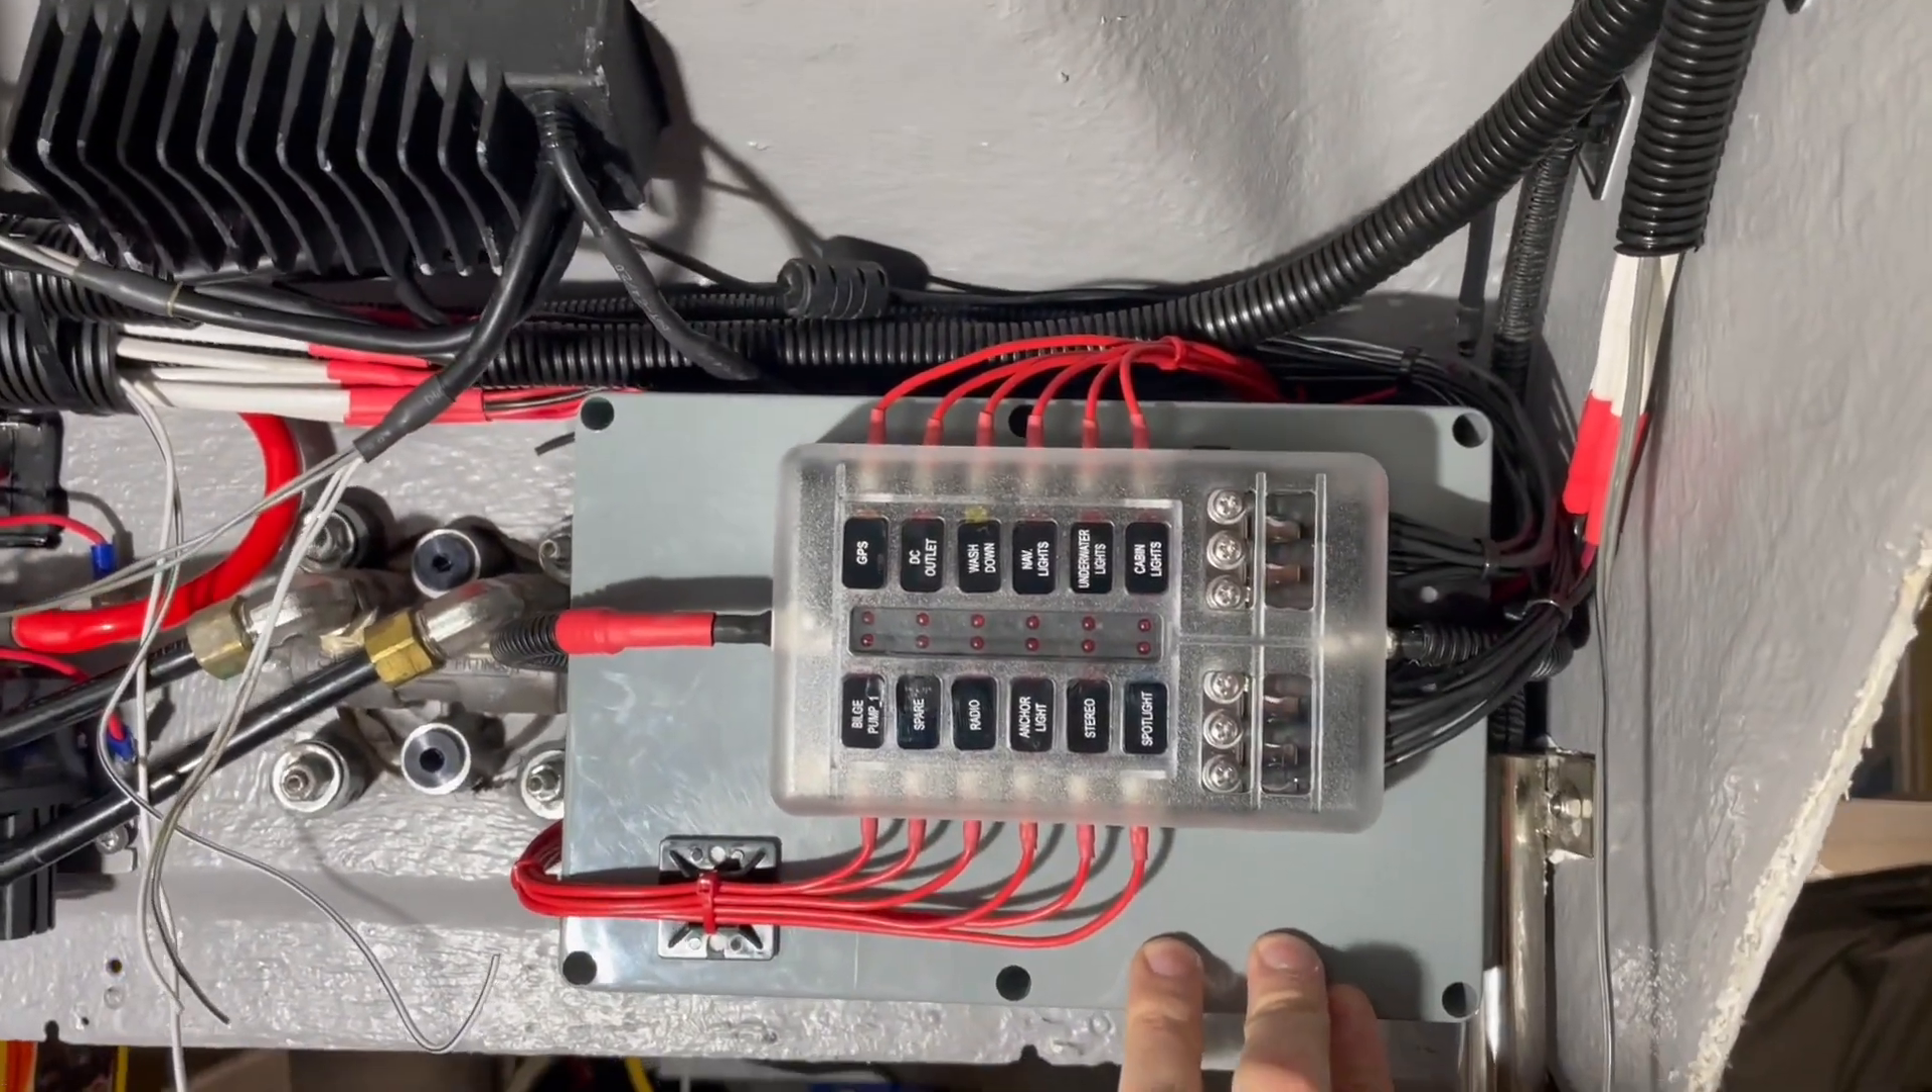That's the fuse box and all the wiring done in behind there all tucked away all zip tied up.